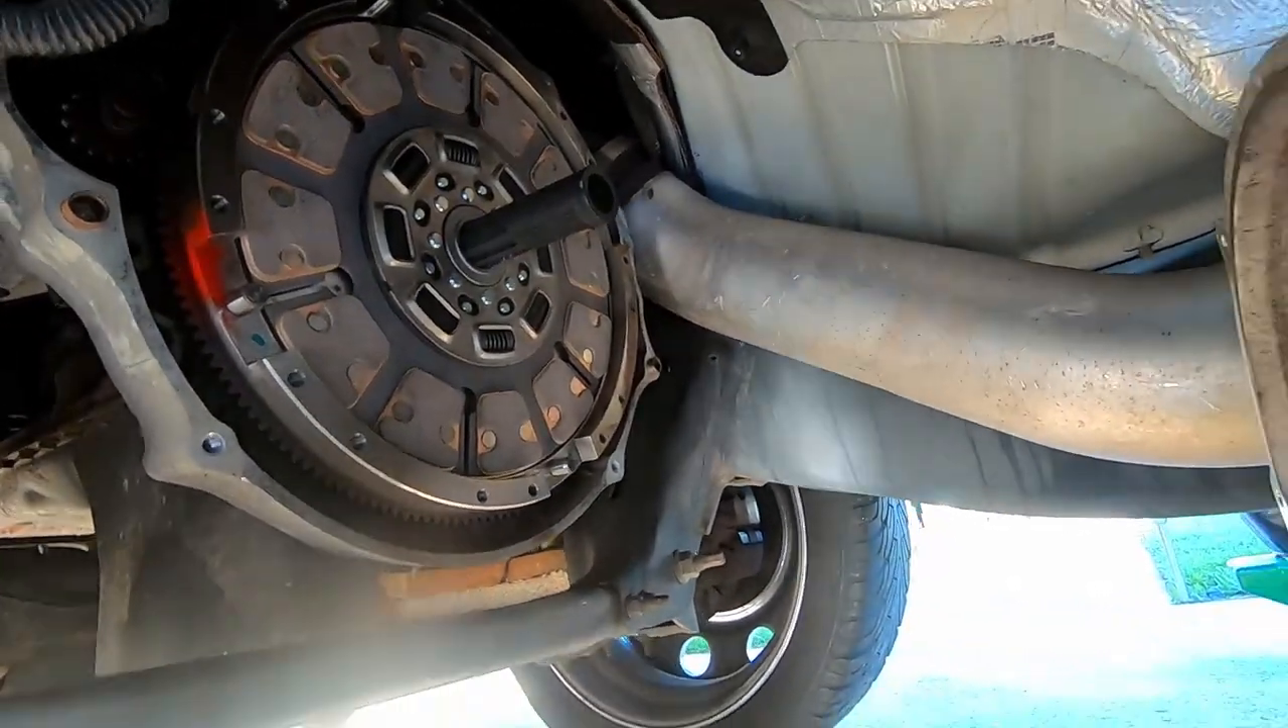The first disc there is in place with the alignment tool.